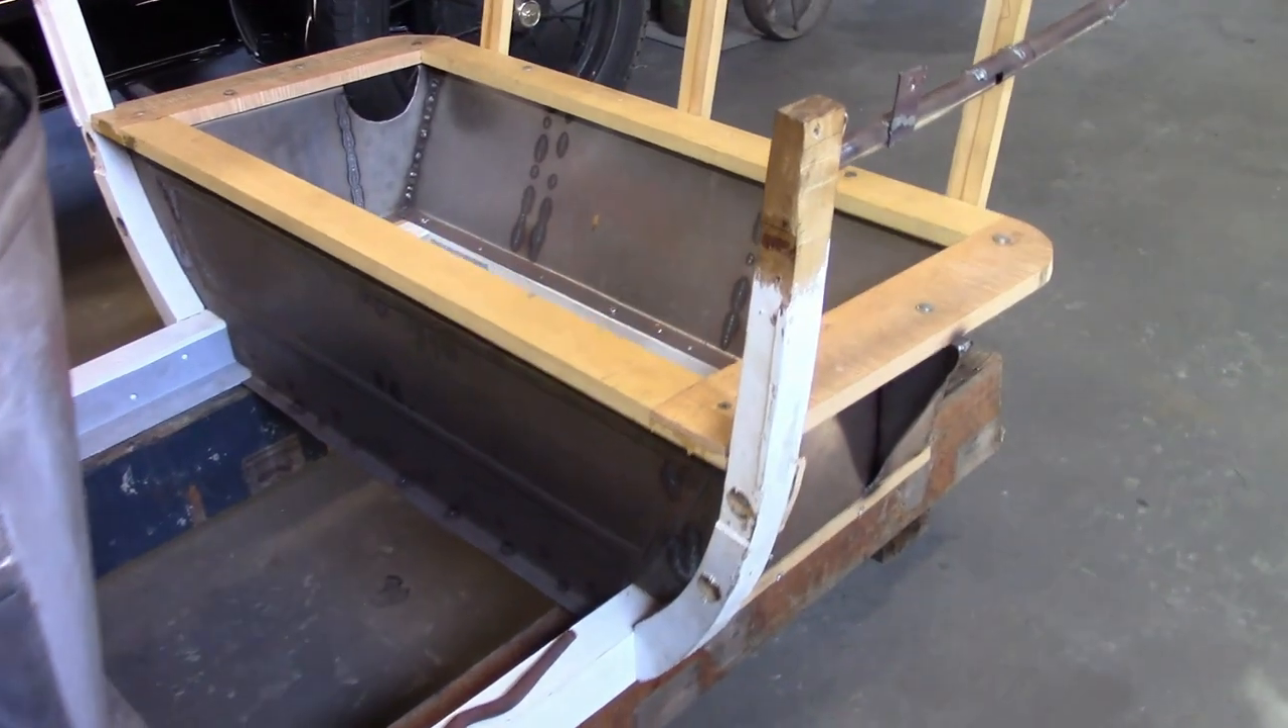And here's the back seat assembly done.